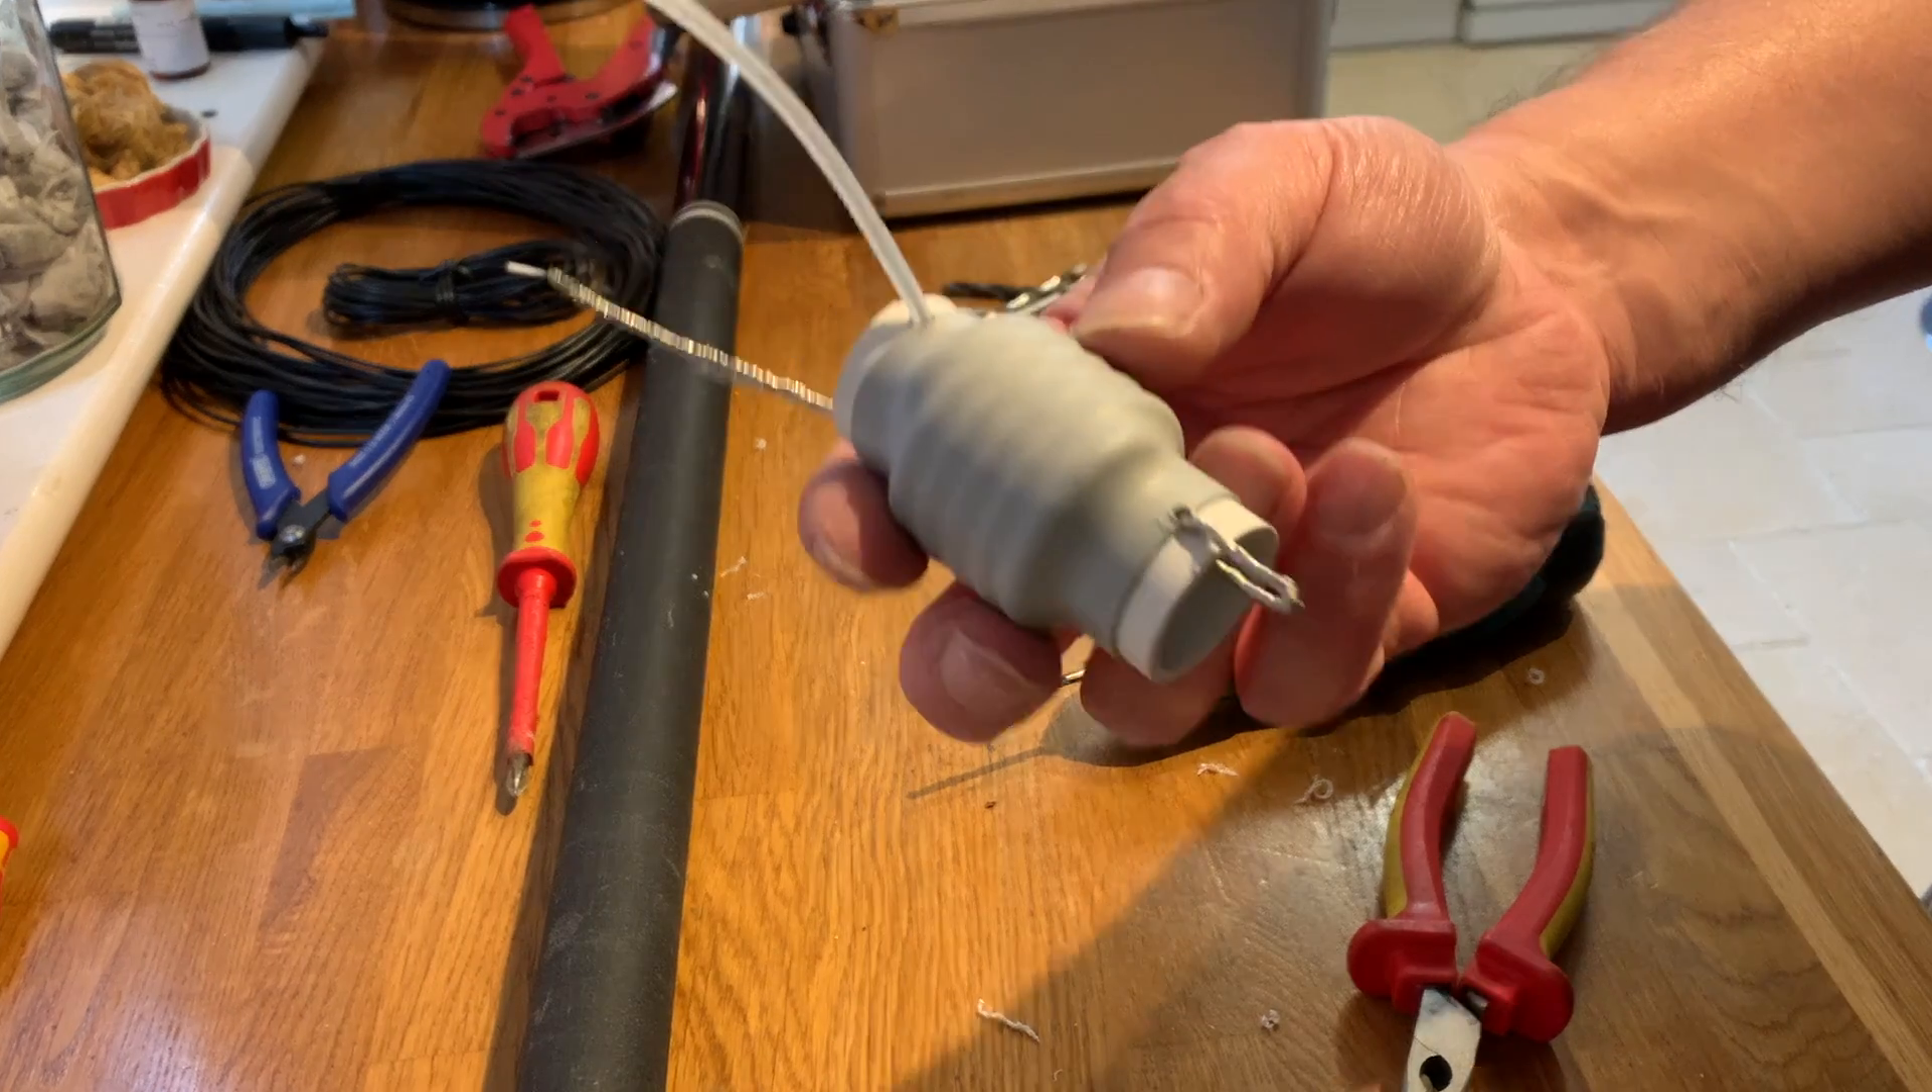Okay, so we've put some heat shrink on our coil, our trap.